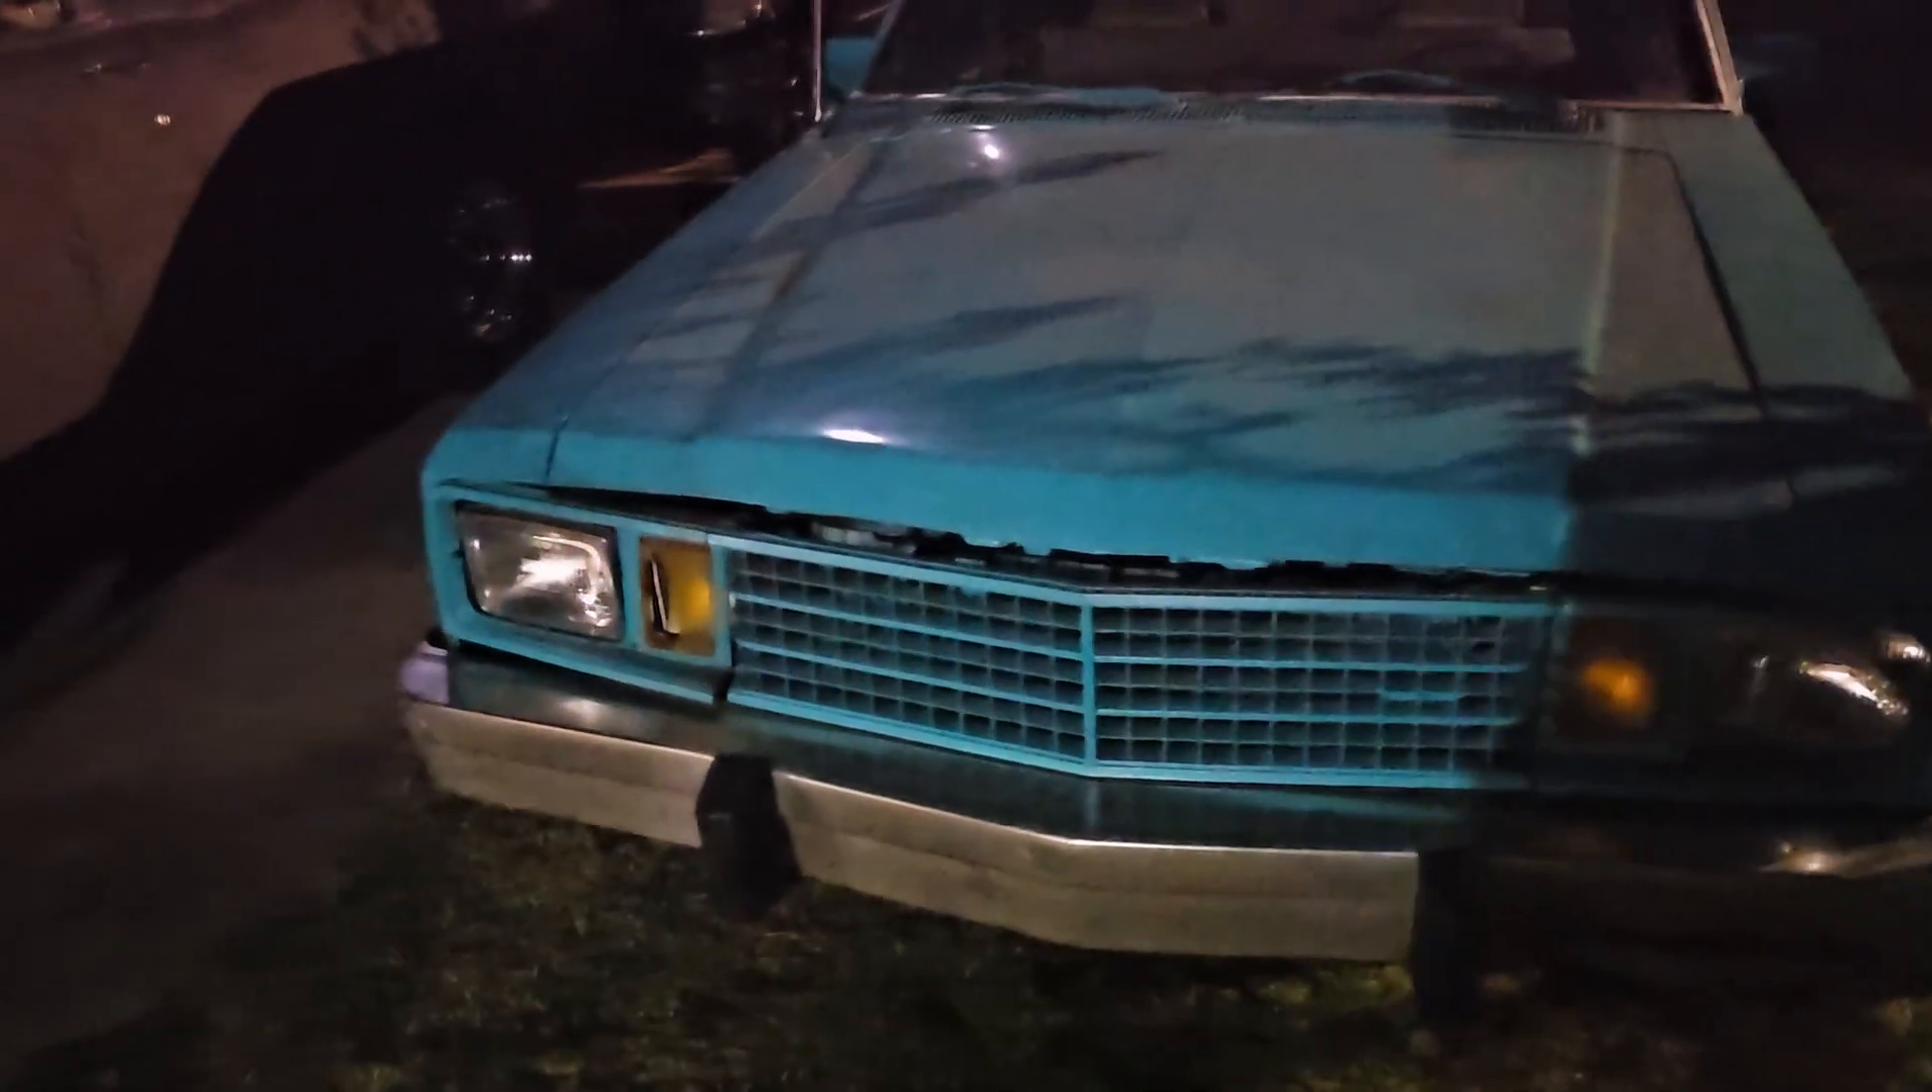As you can see, it's got a pretty spacious gap between the hood.